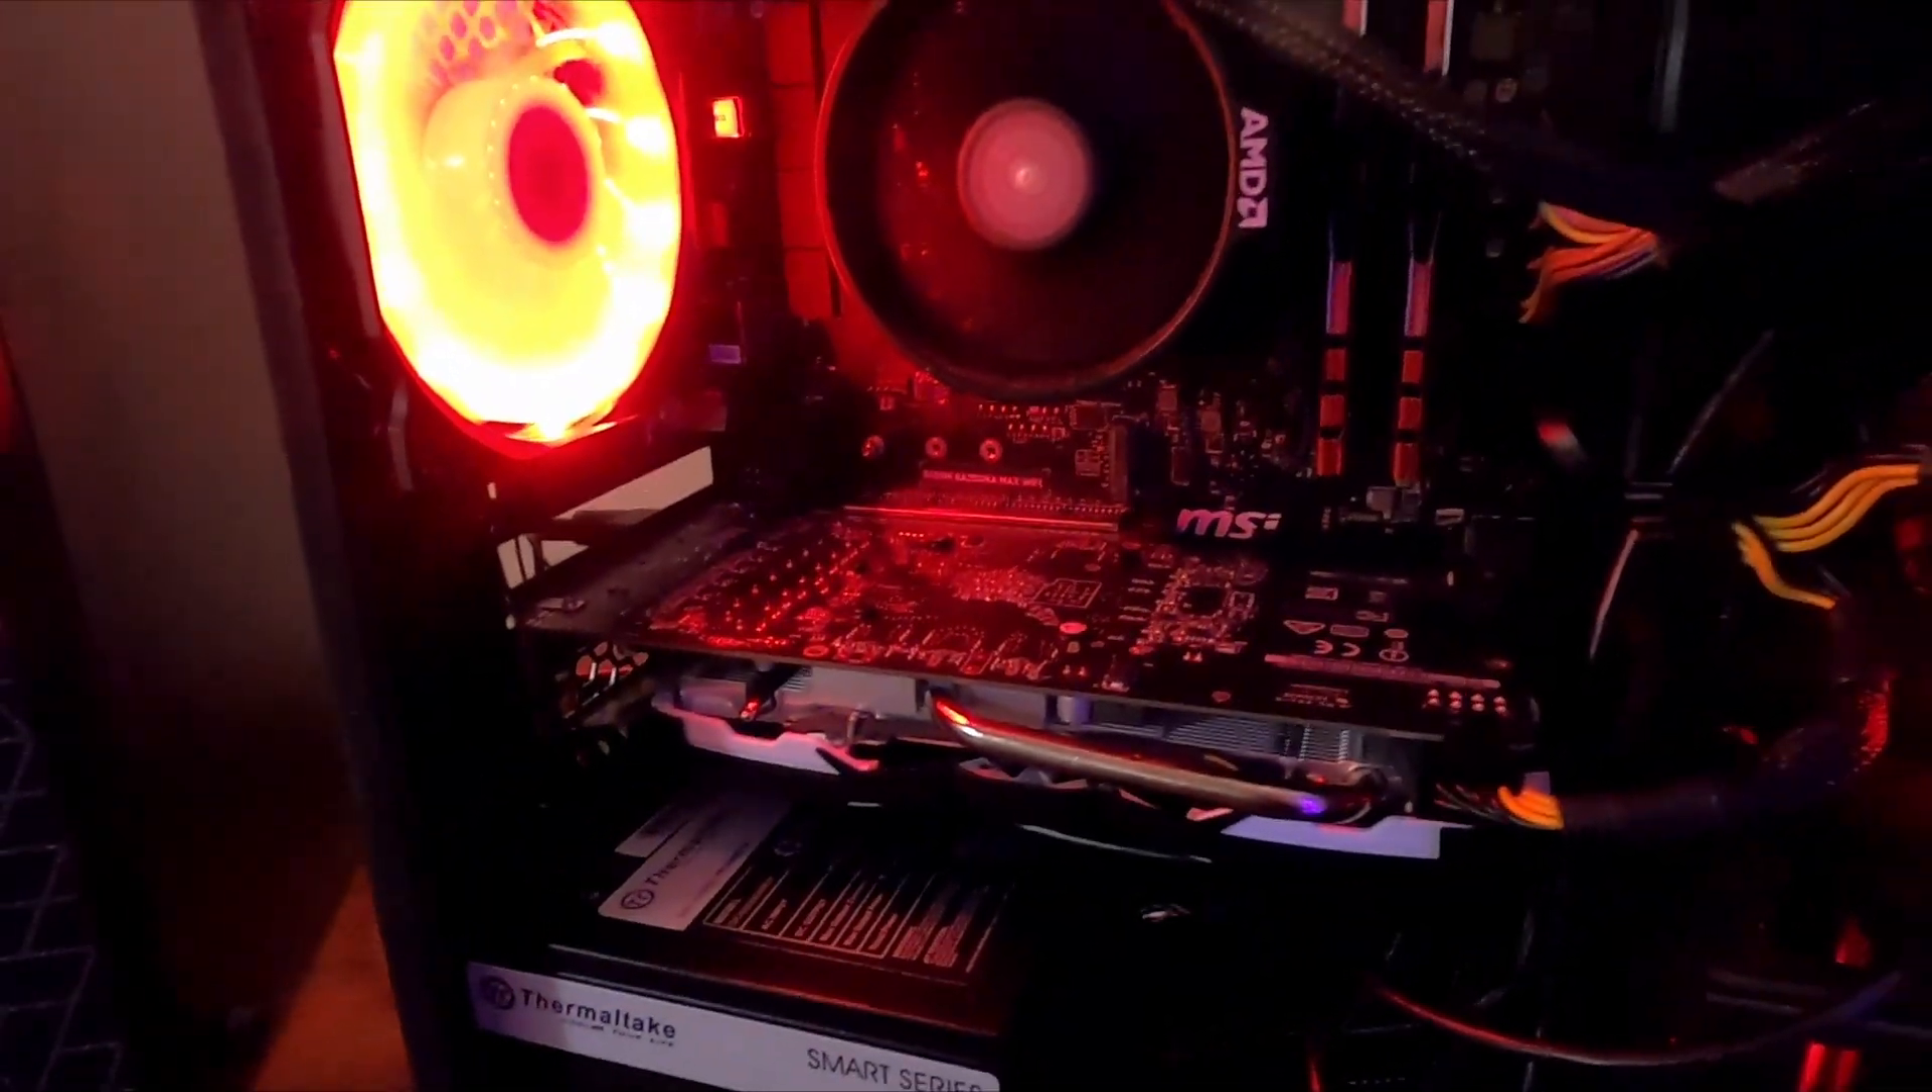I've installed GPU and we are ready to boot up.